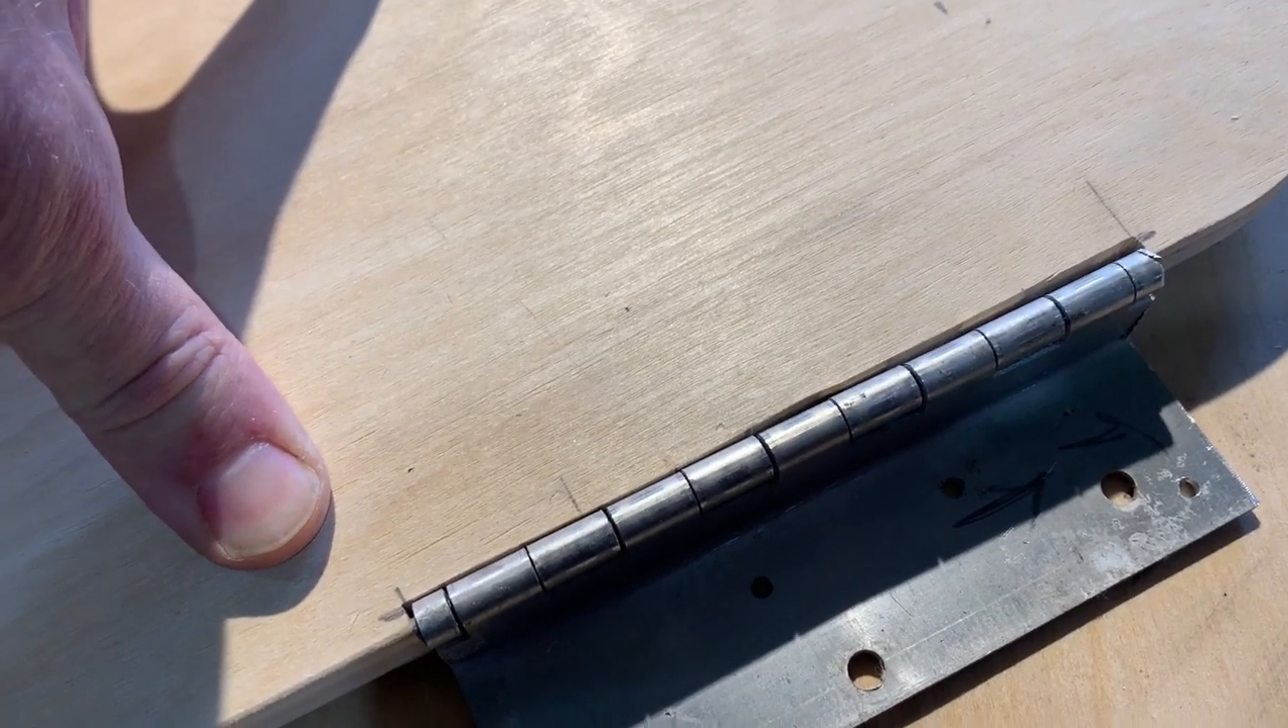You can see how much the hinge sticks out.